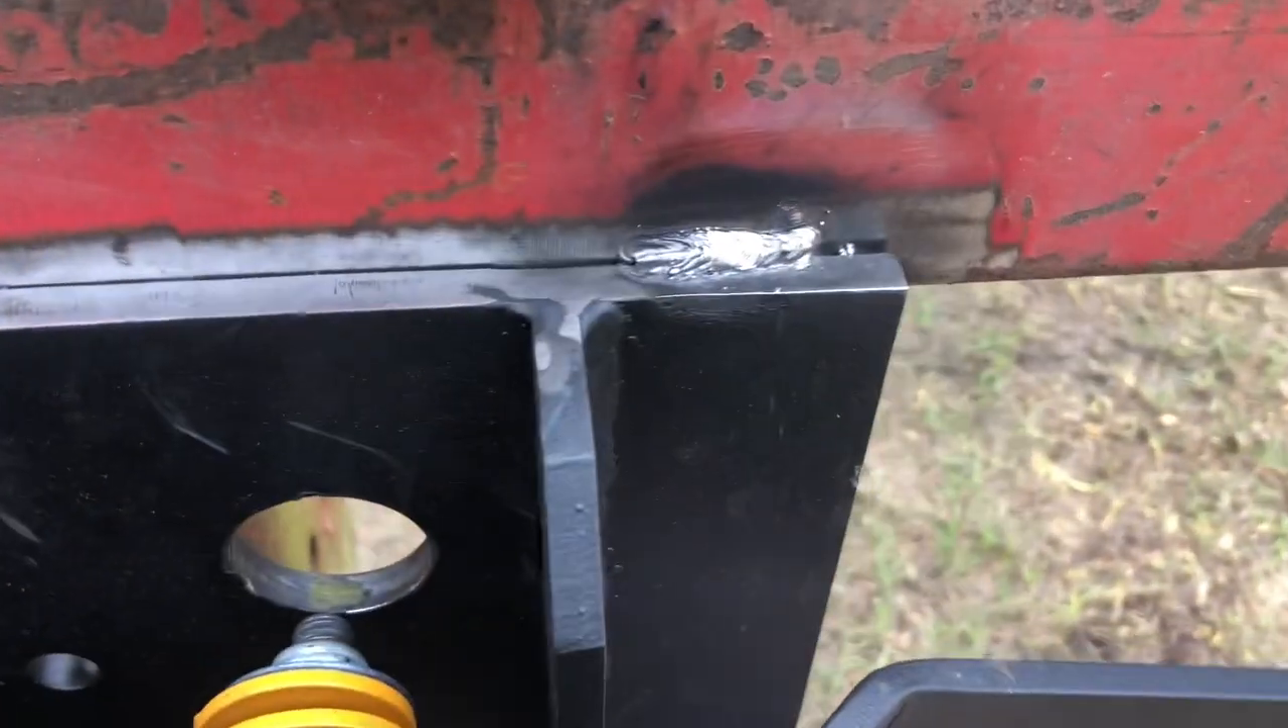I got the quick attach attachment plates tacked on my son will be home here in just a little bit we'll let him weld it on up for us.